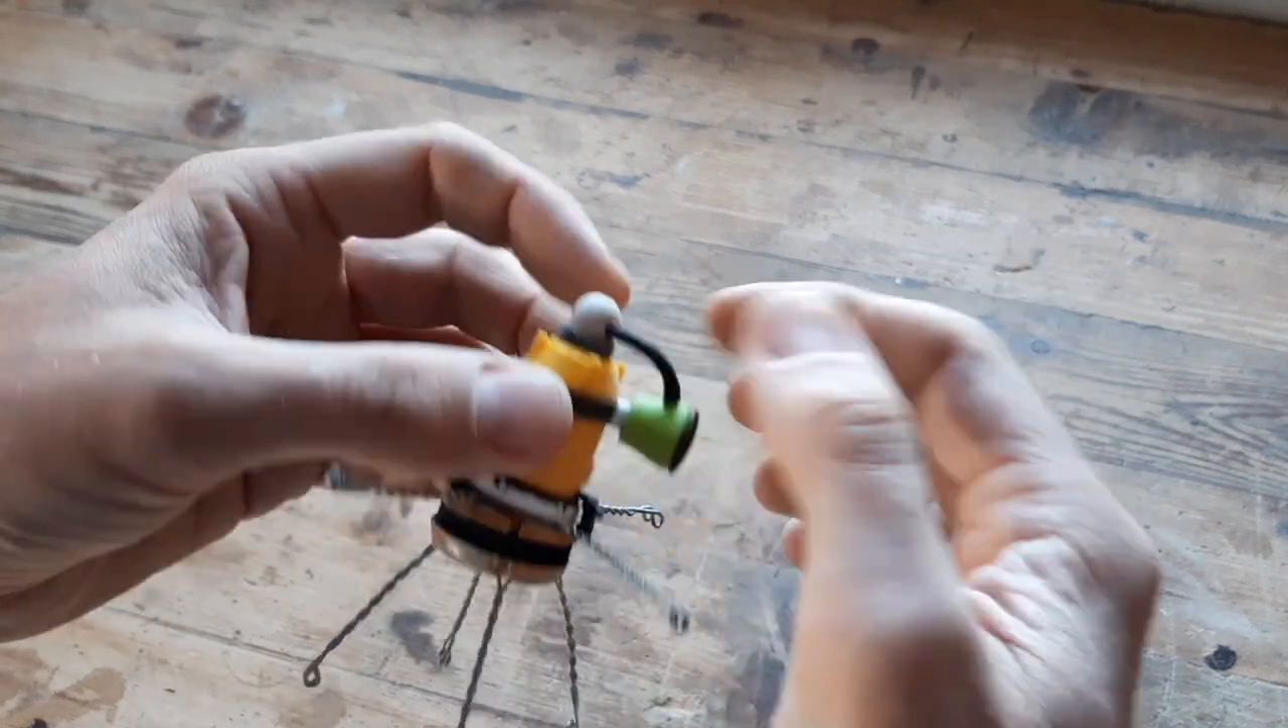Once attached to the main body with a pin inside to make the connection stronger, I then connected the eye with the bead with a tiny hose.